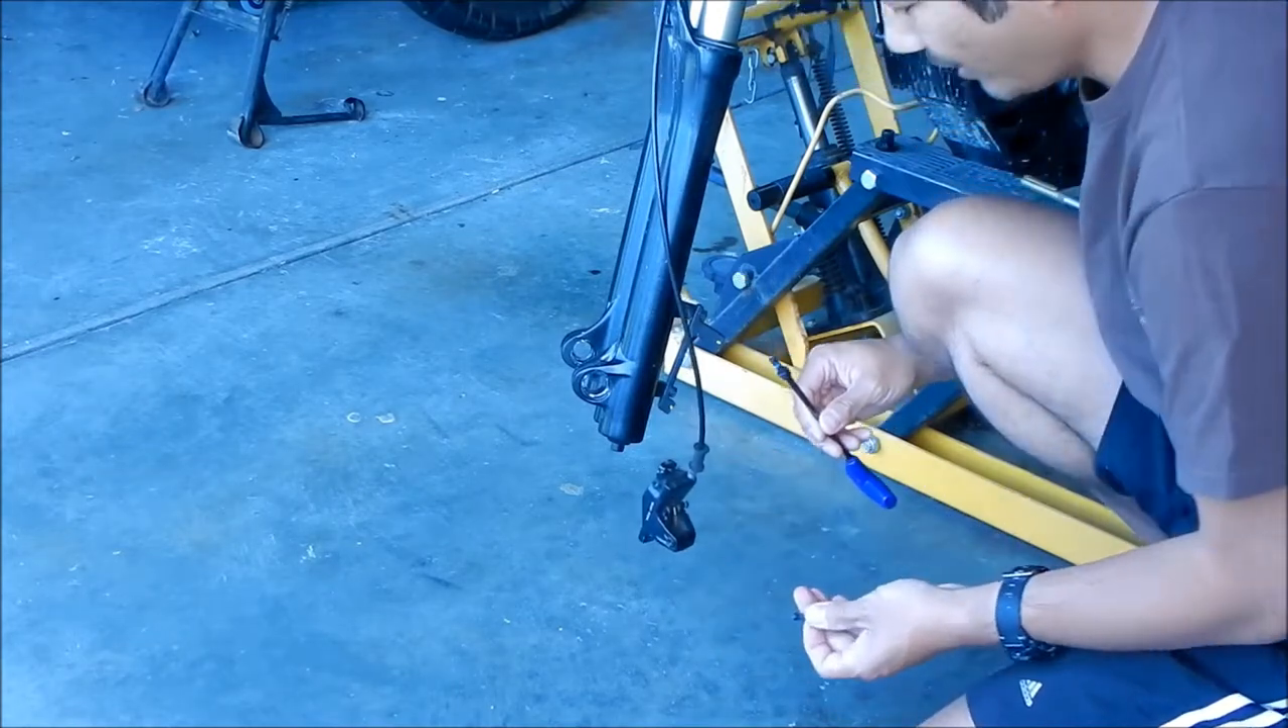All right. So caliper is out.